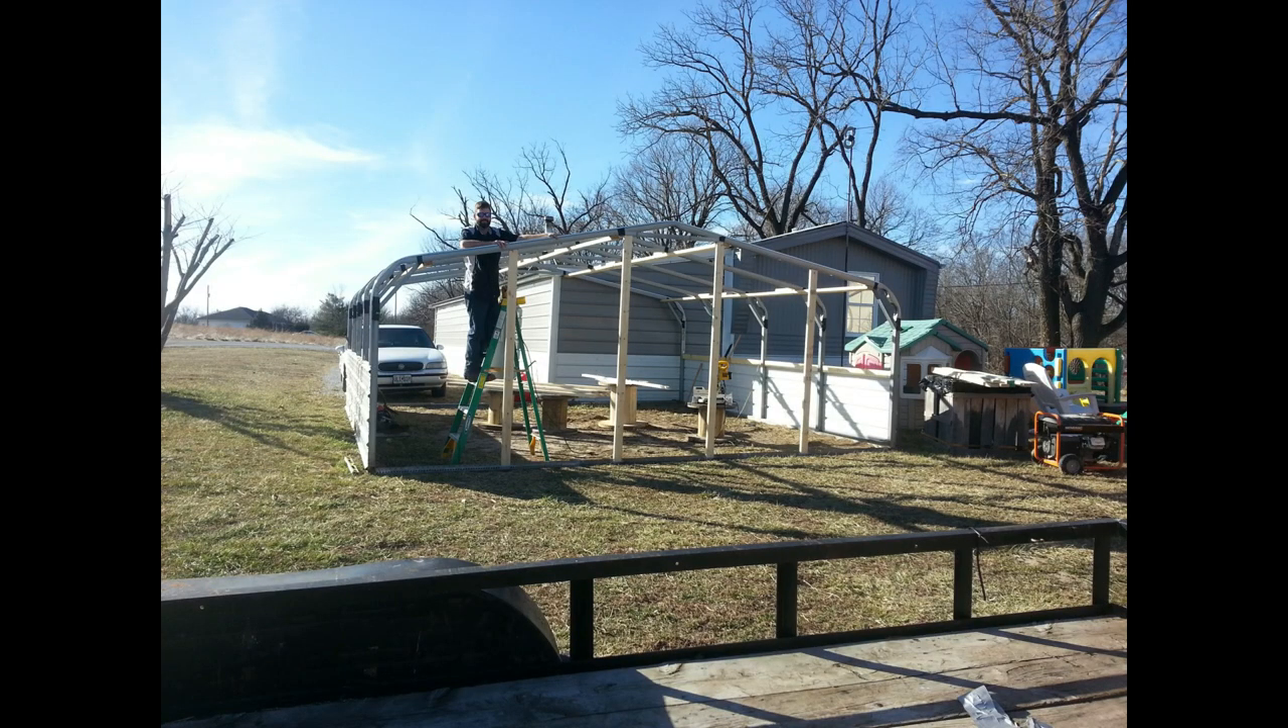At this point we're still framing up the greenhouse with some 2x4s.